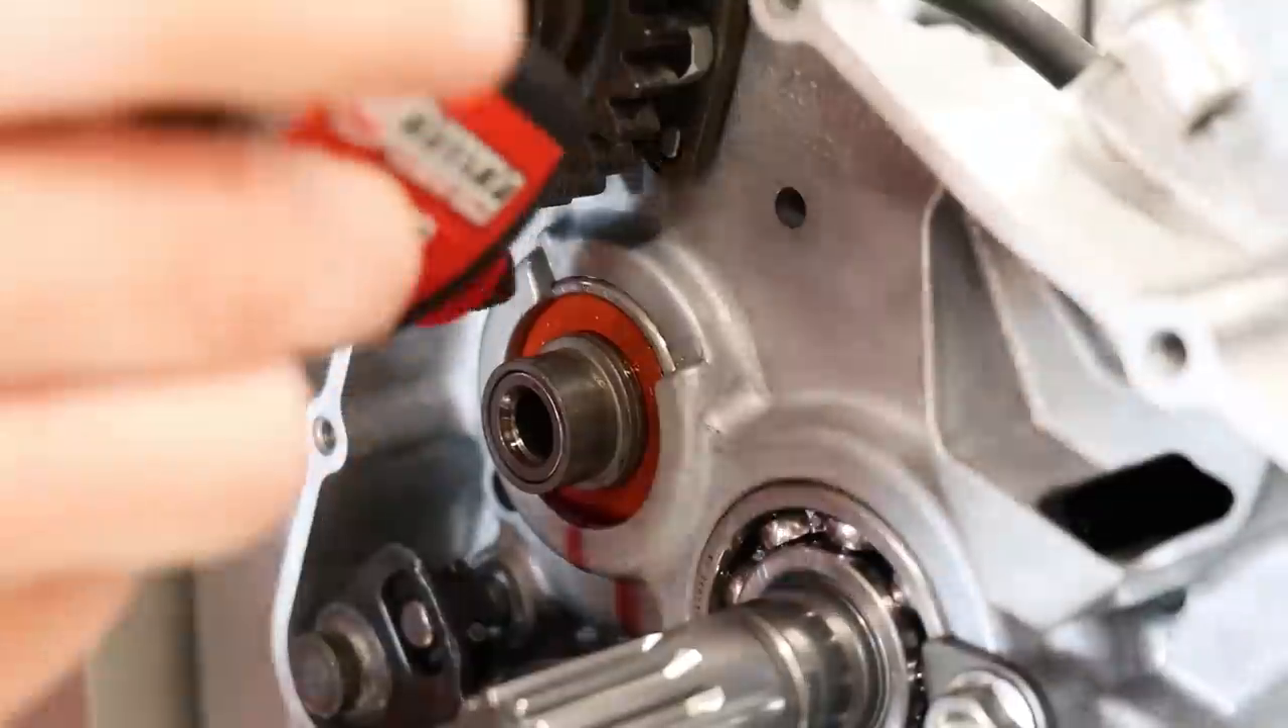I've got the little sleeve on.